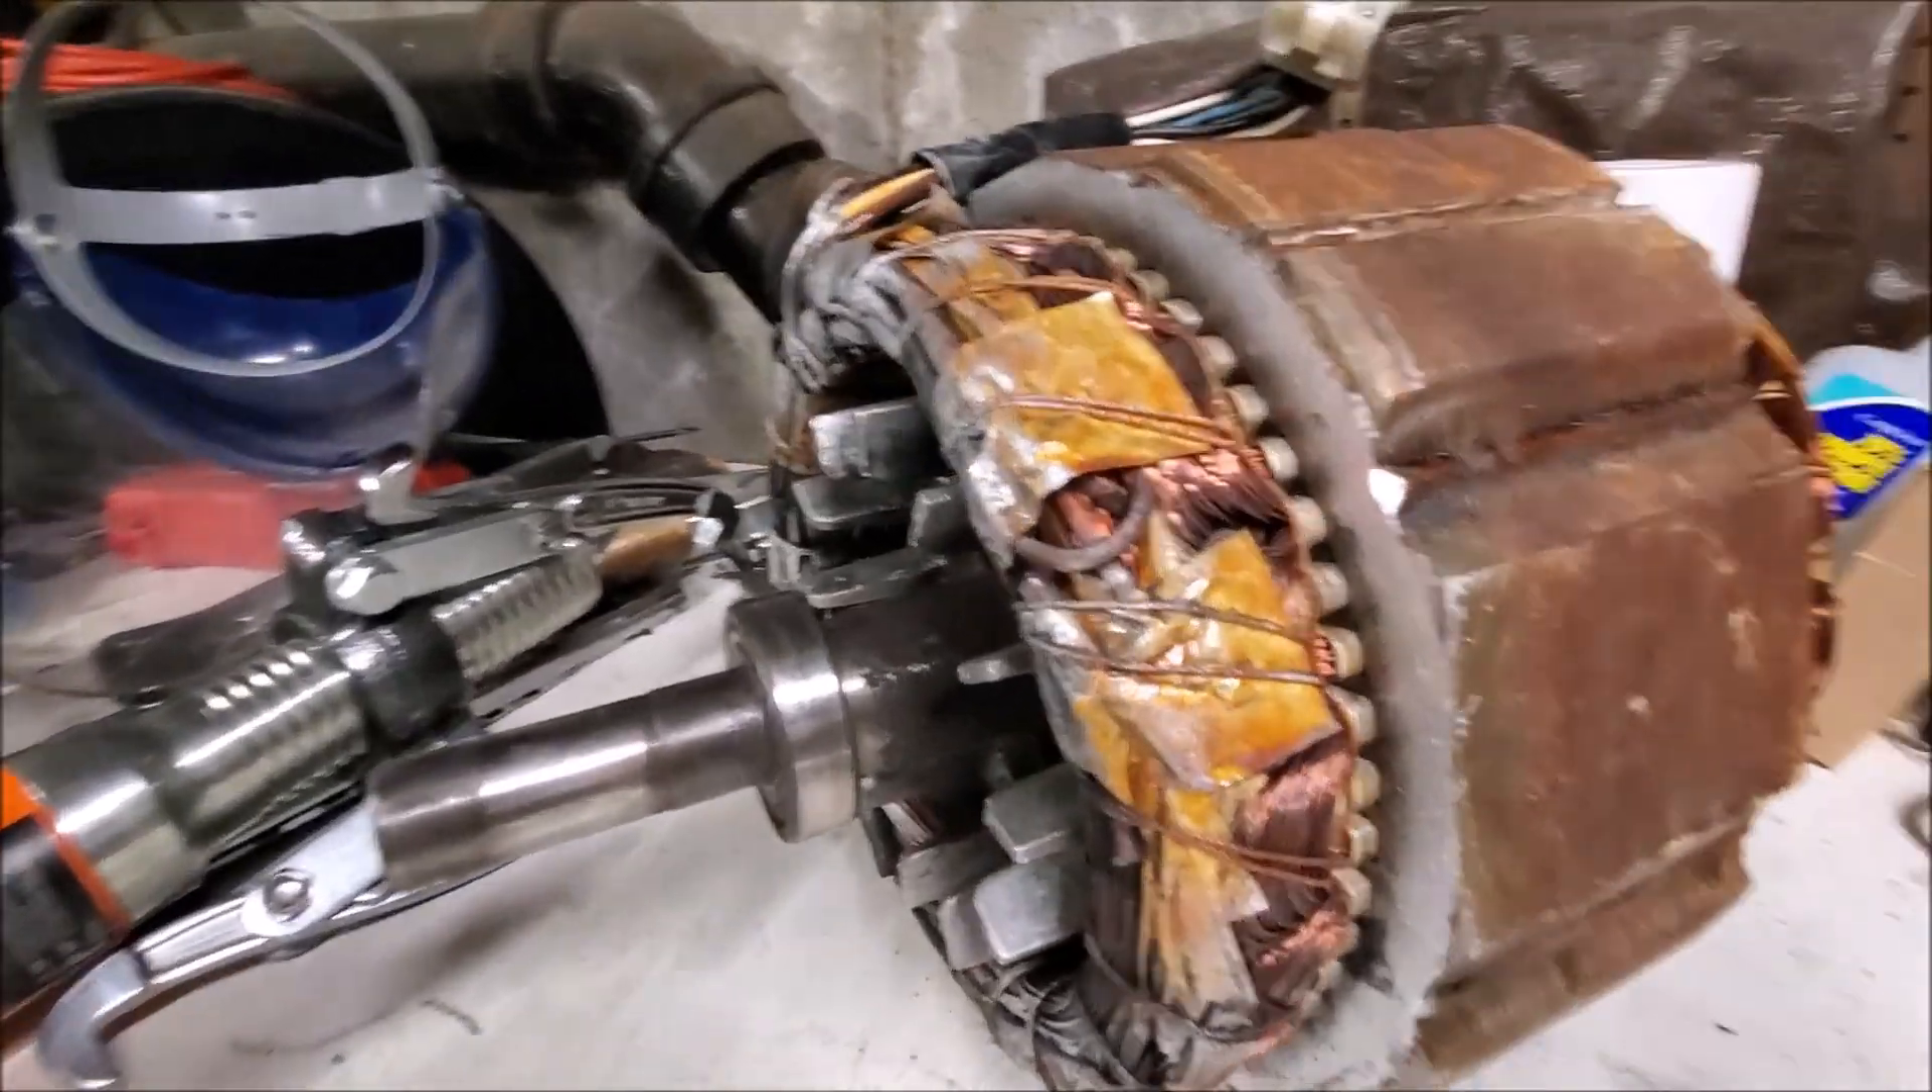I took the covers off and you can see you get a large armature with all the copper in here.